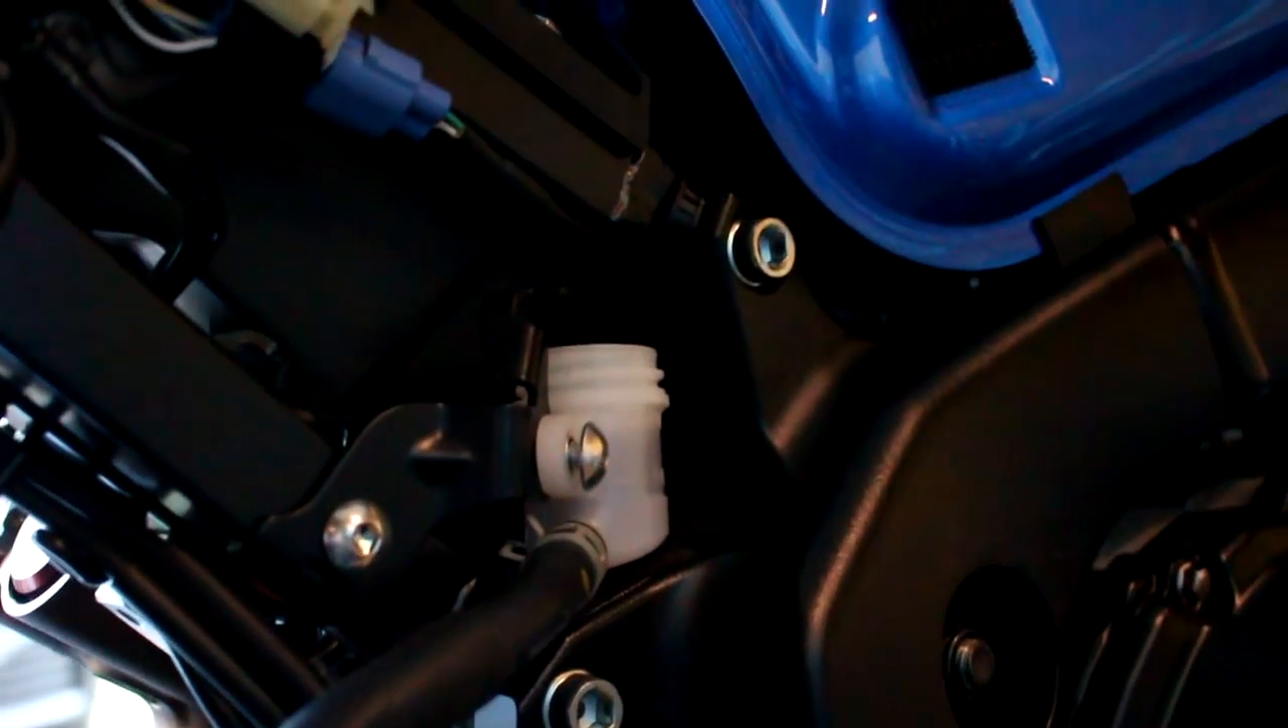So, we have the rear brake reservoir cap off.